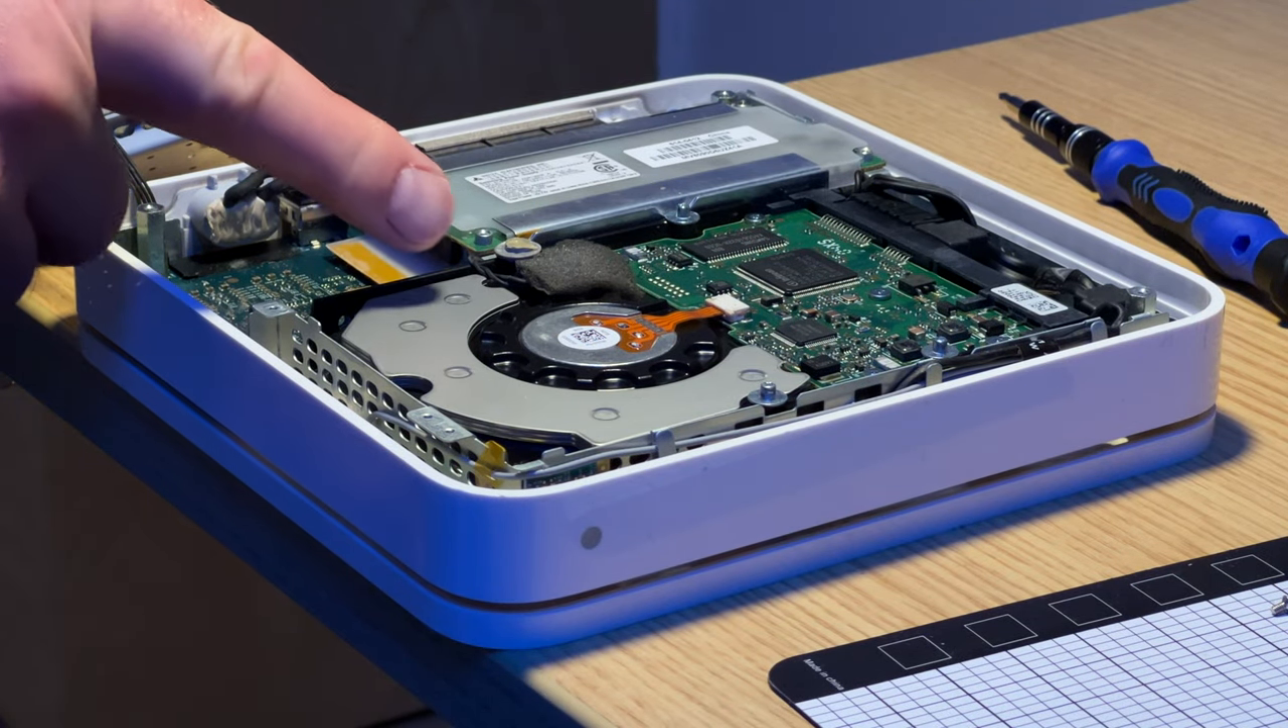Now we've got the lid off we can see the drive.